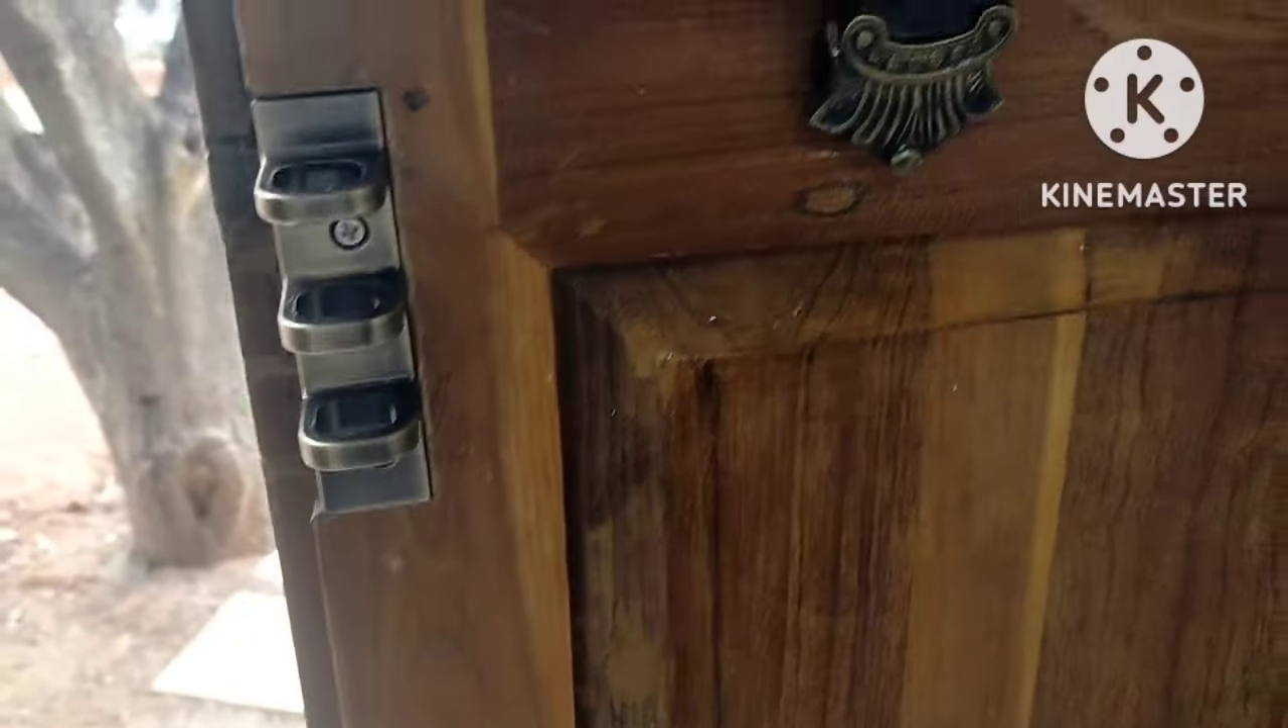प्लेट अभी फिक्स हो गया है।